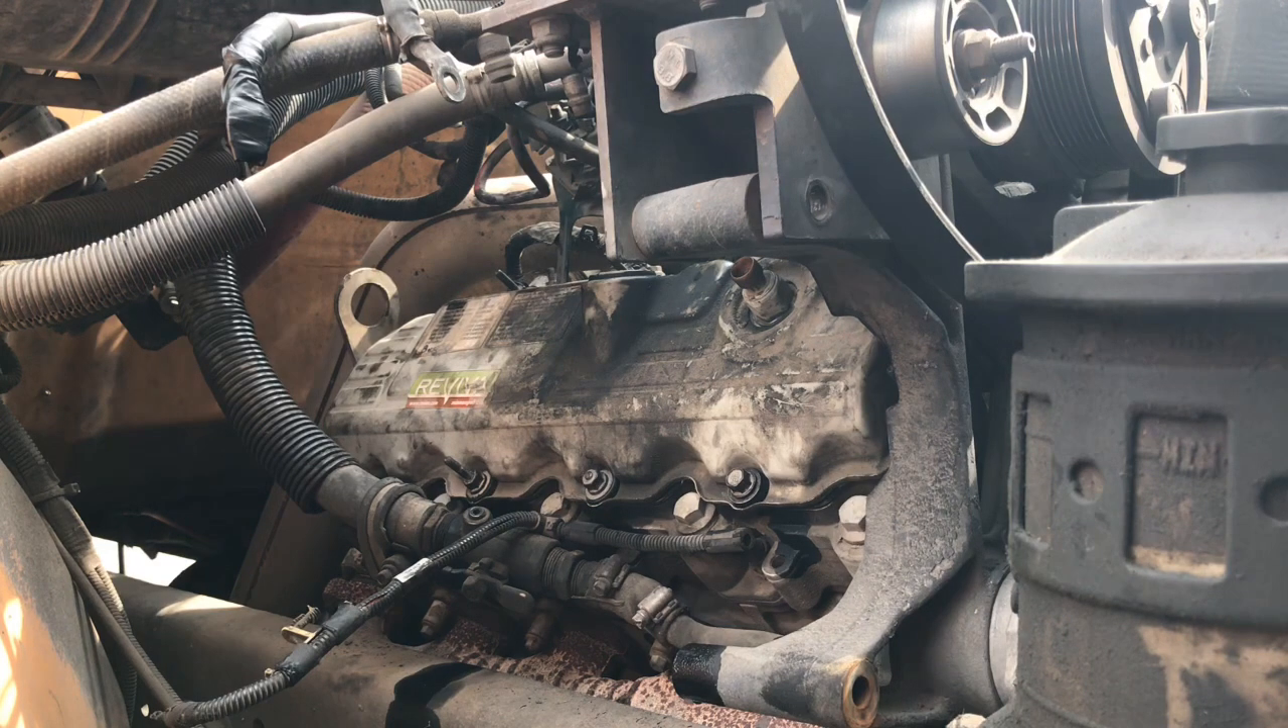I got that valve cover. back on.